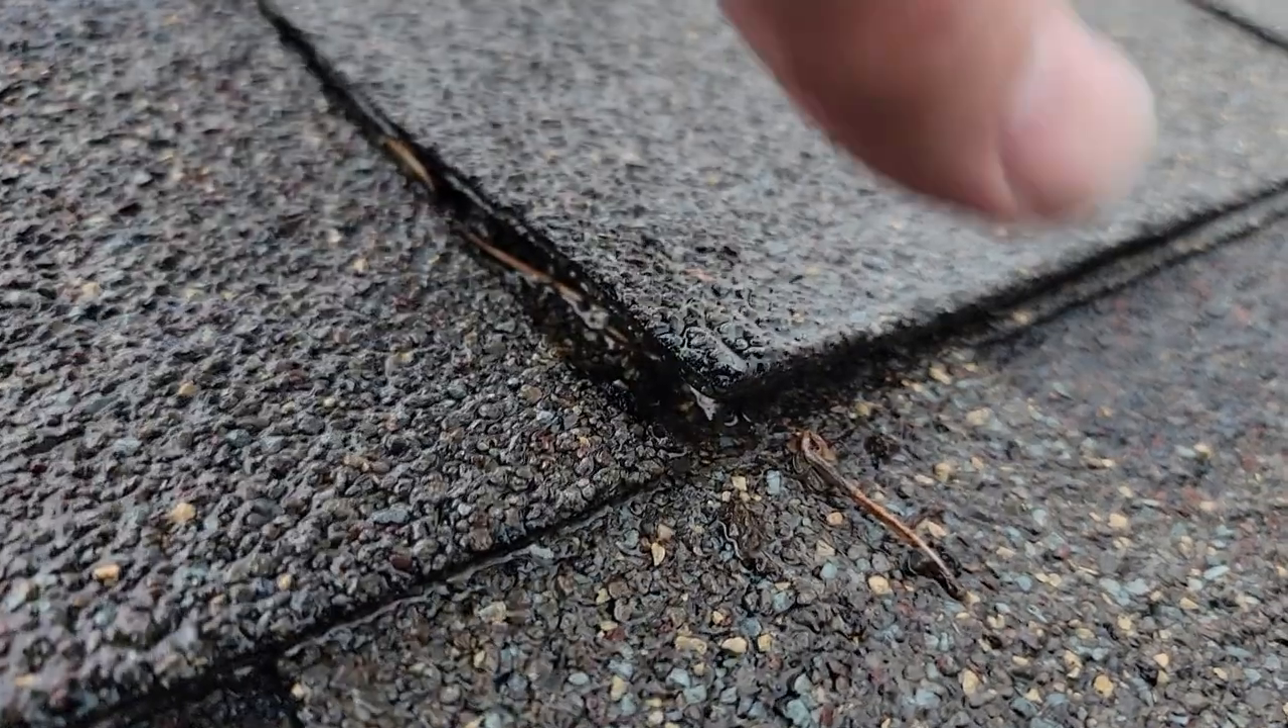See a shingle right here raised up.